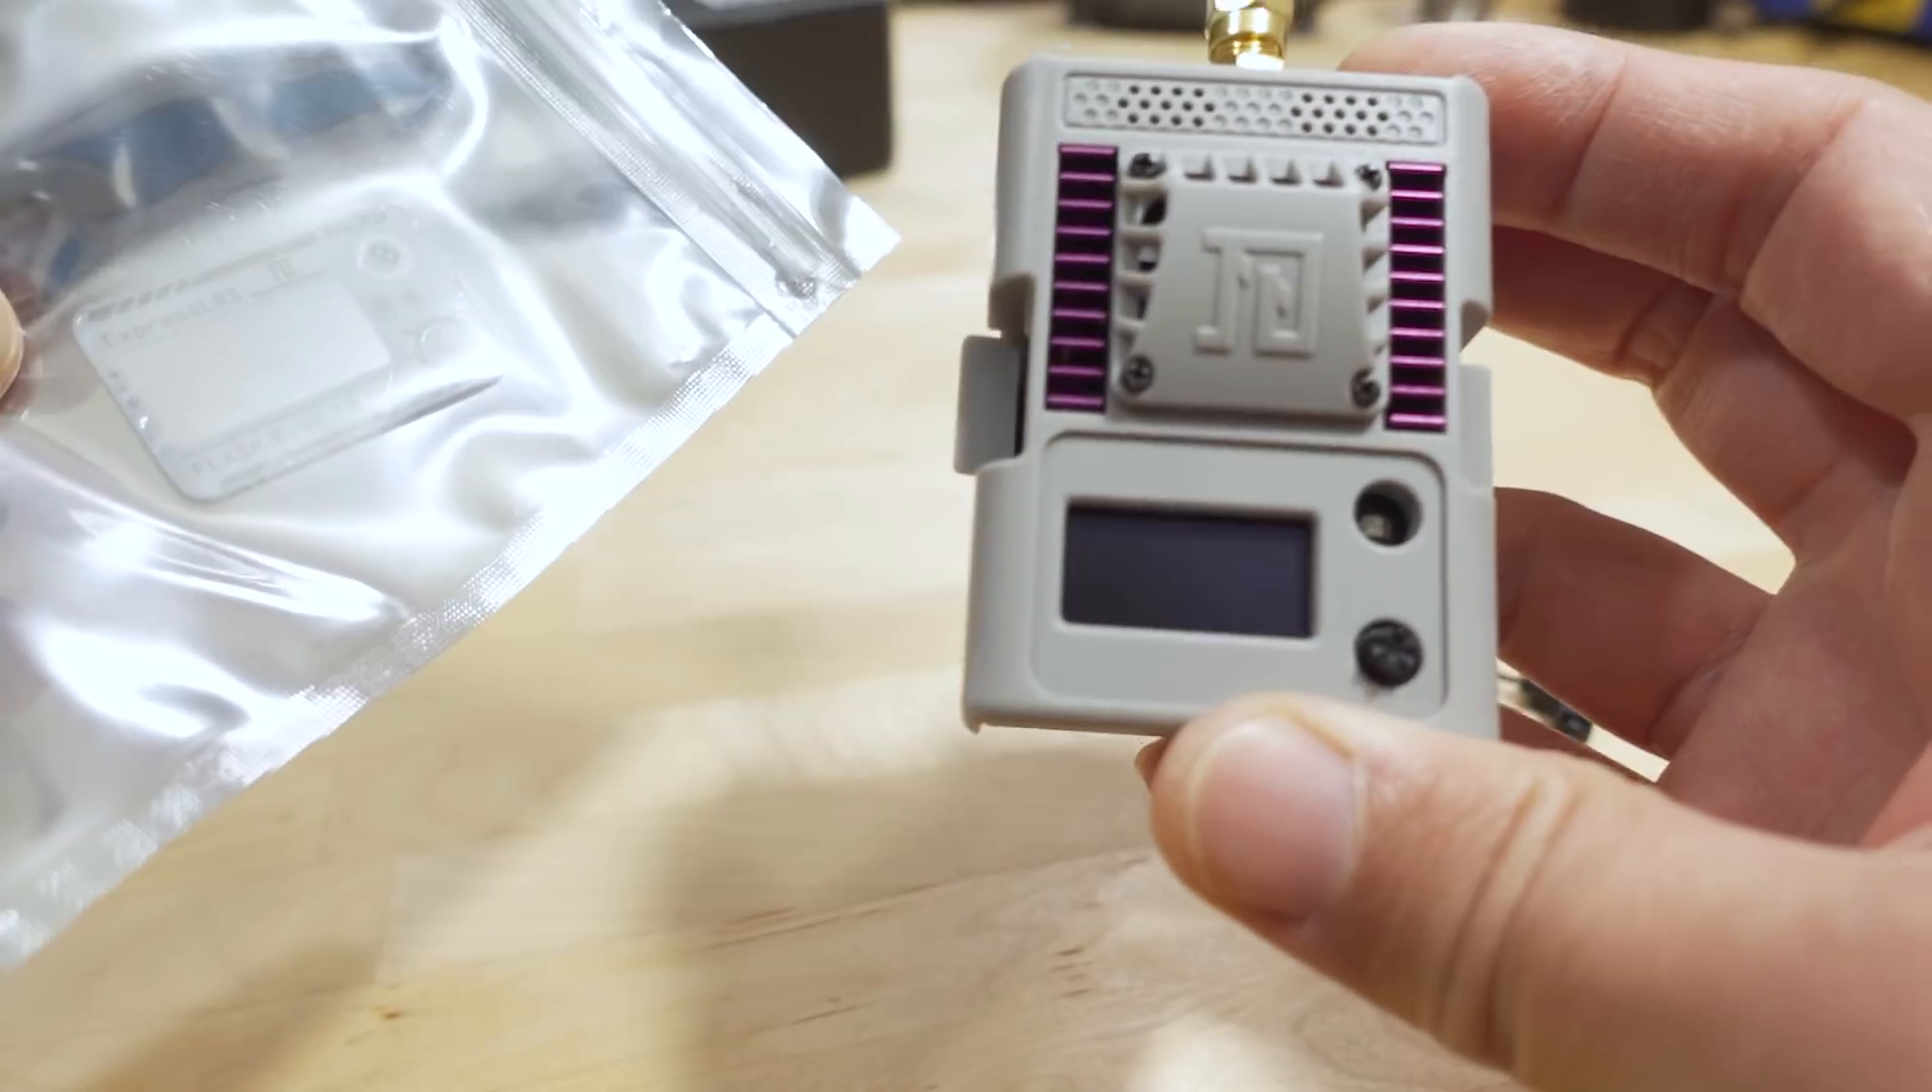There is a screen sticker right here that you're supposed to put on. I actually just didn't bother to put it on.